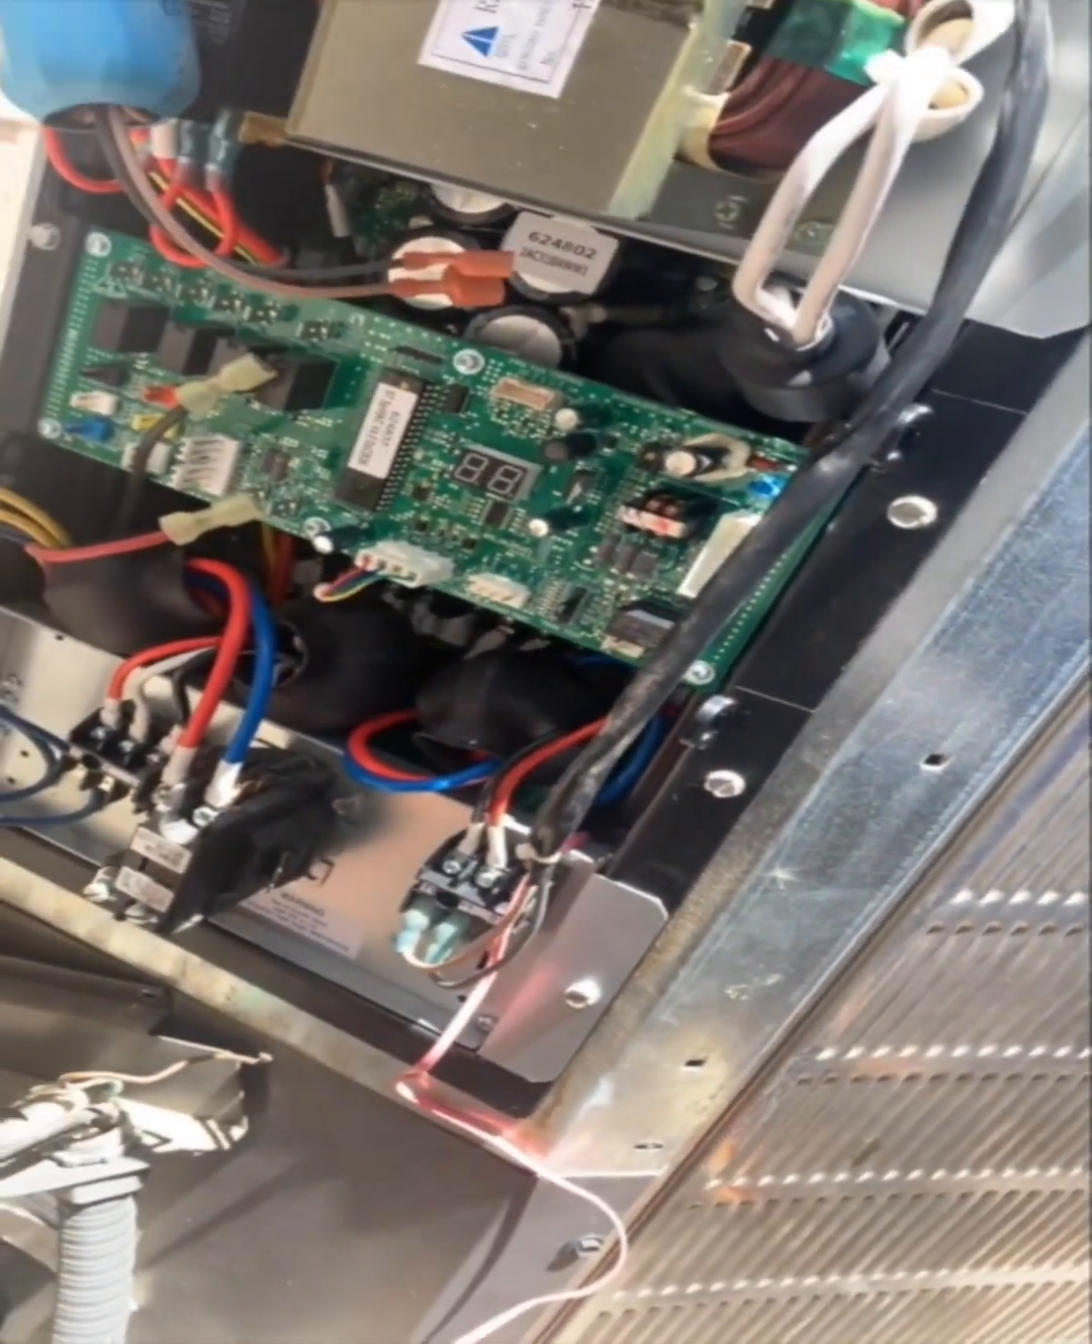We got the inverter board mounted up.